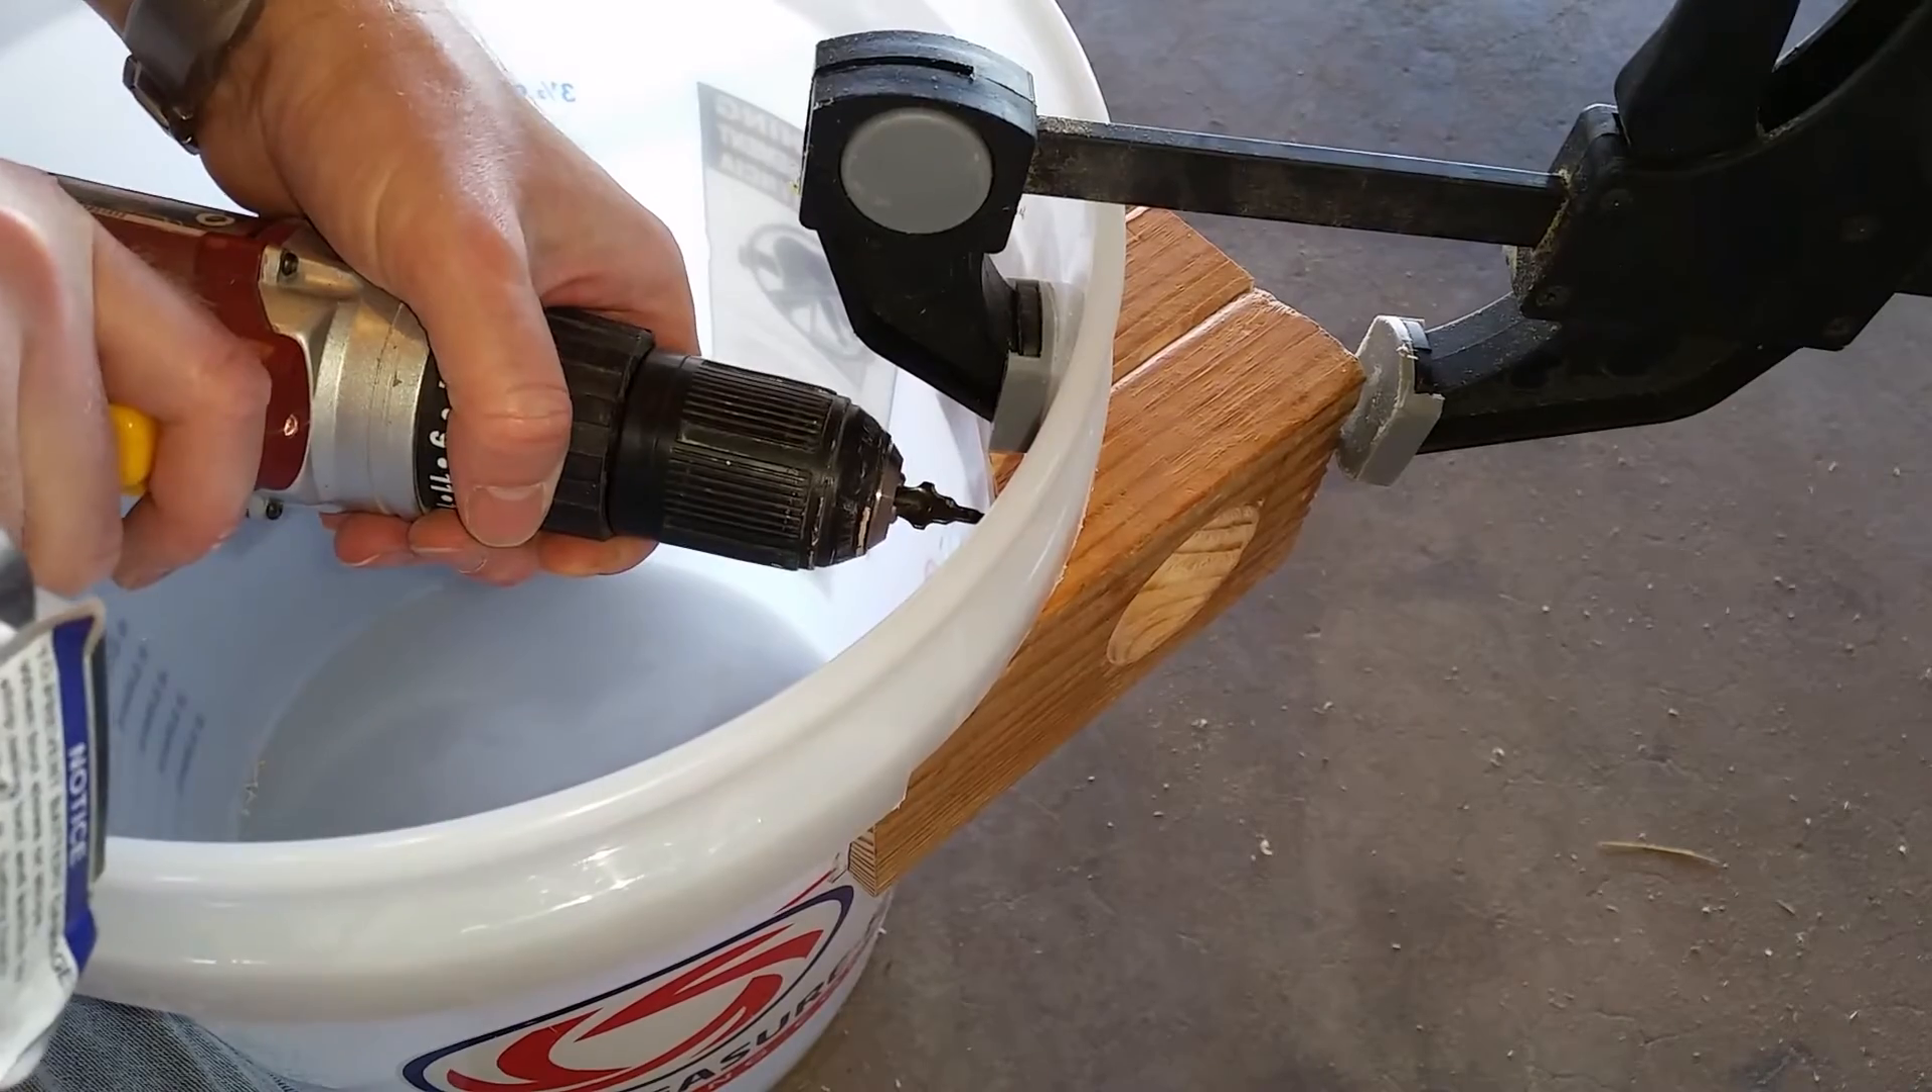I have my wood block clamped and in place to the bucket.